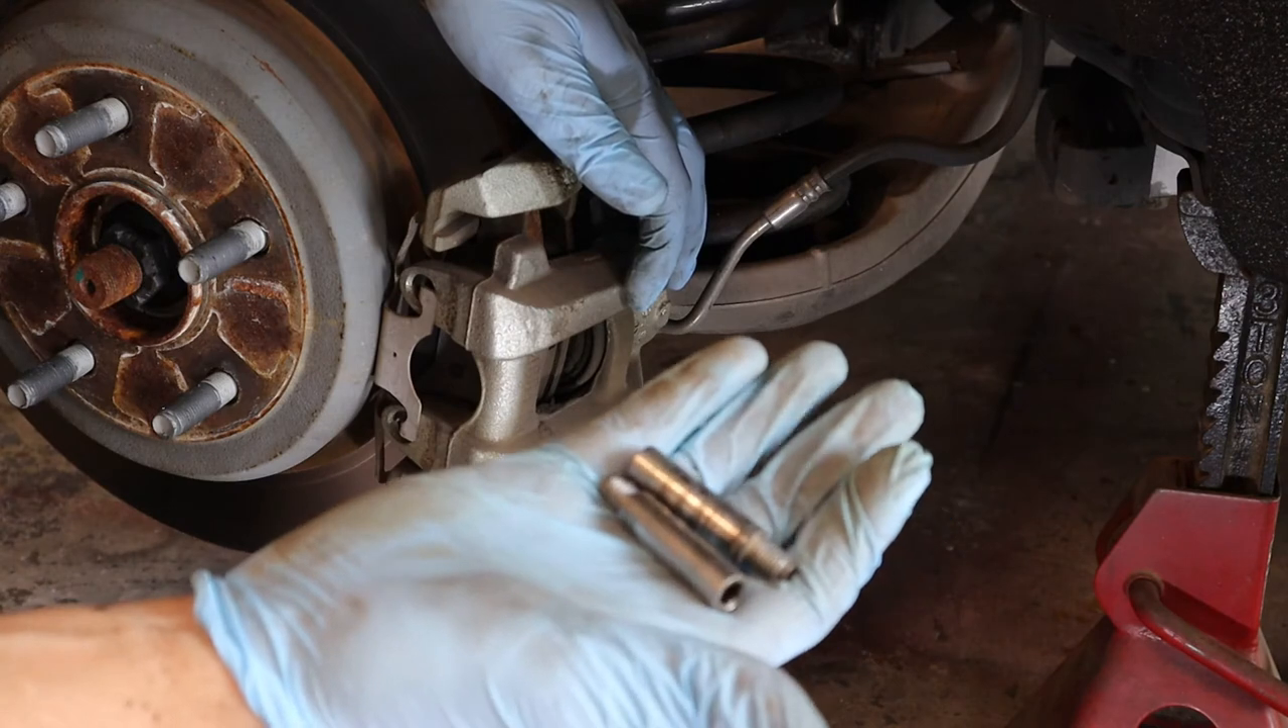Okay, both slide pins are out.